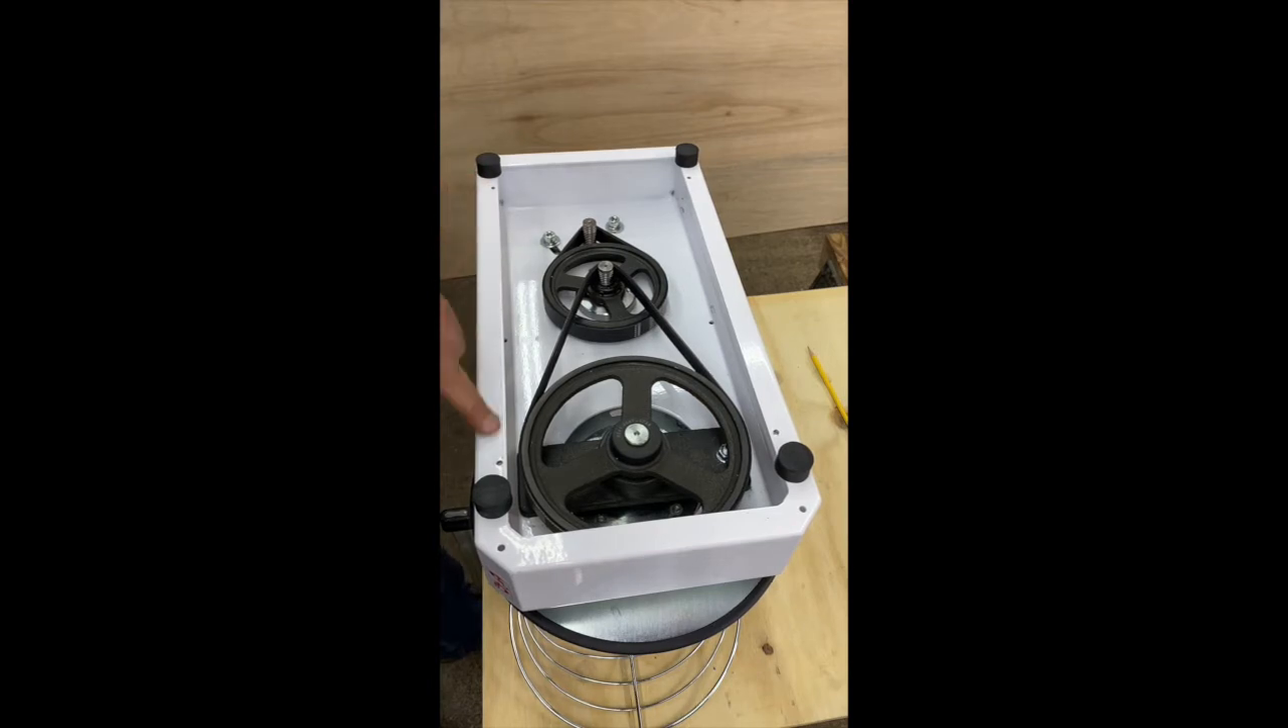The bottom cover of the machine has been removed.